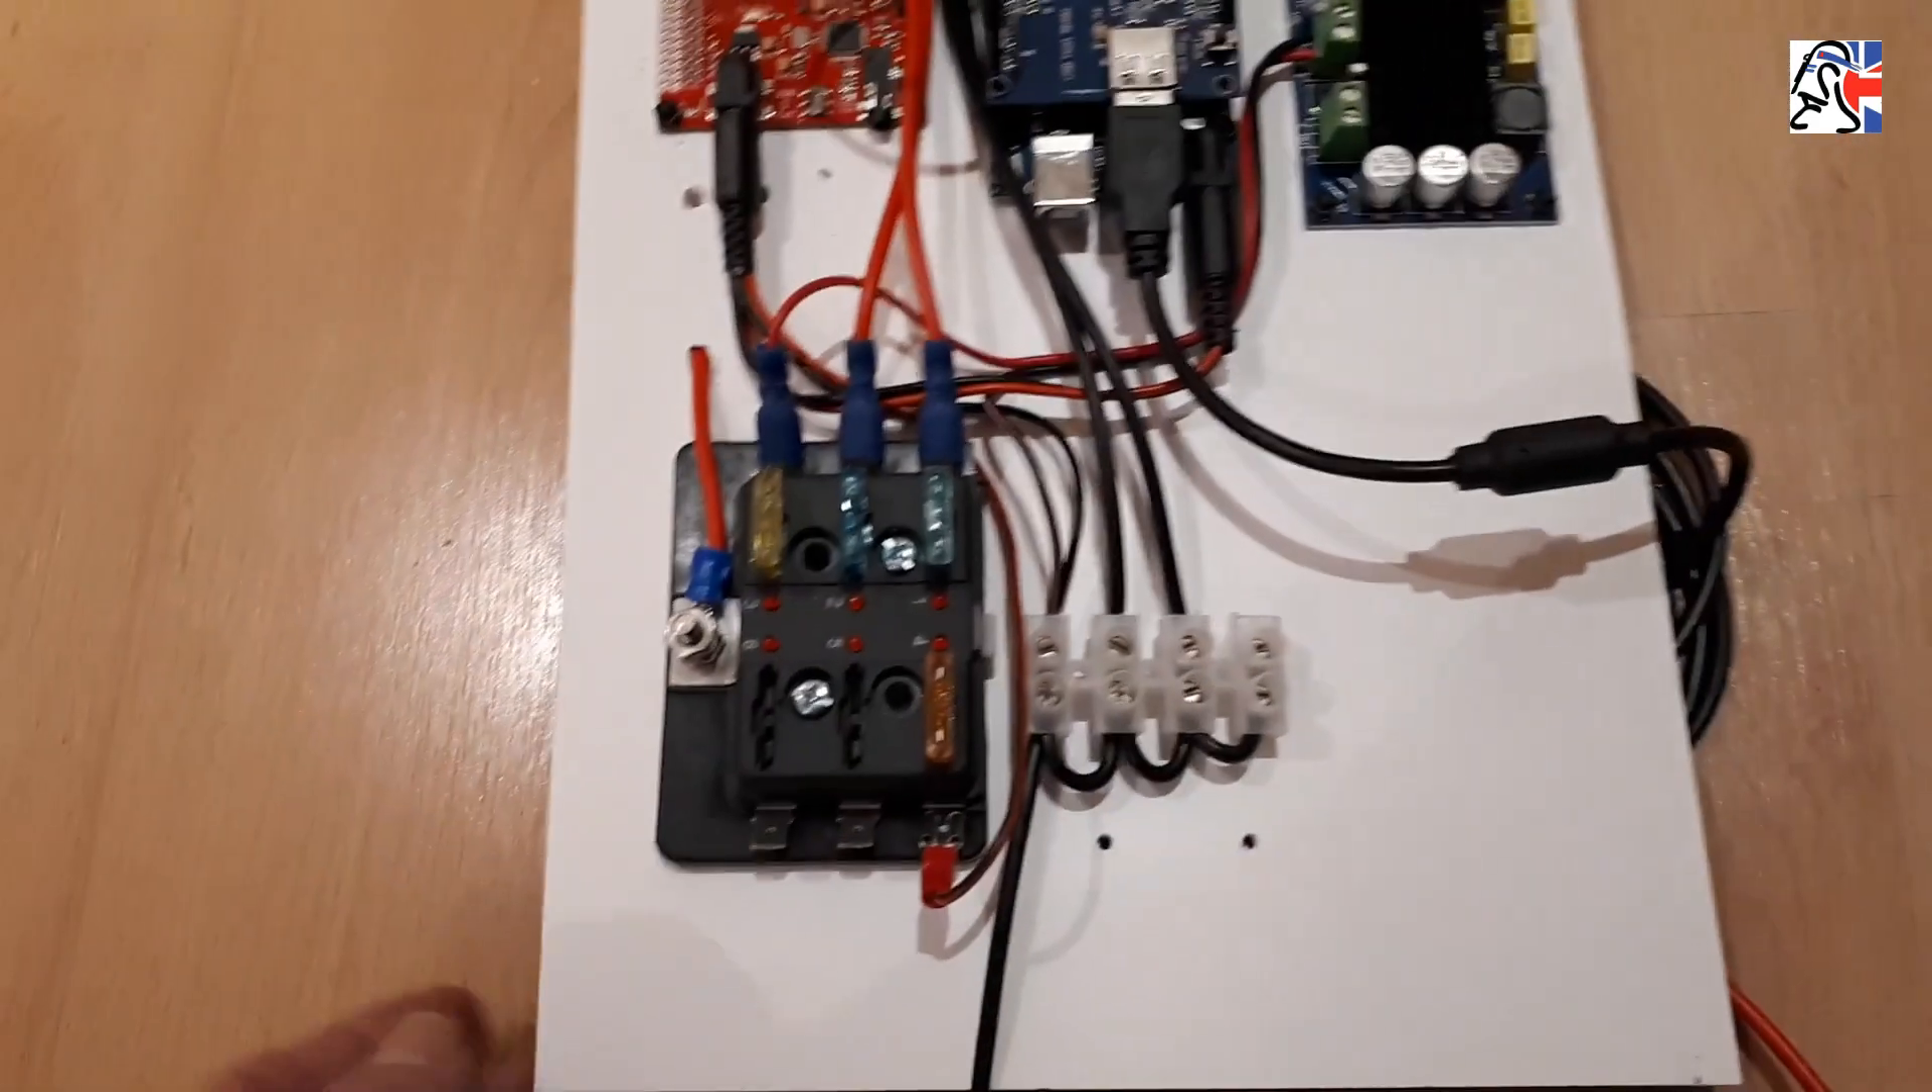So the fuse box is now mounted down here. The red cable here is the input to the fuses, which then obviously go off to the various components.